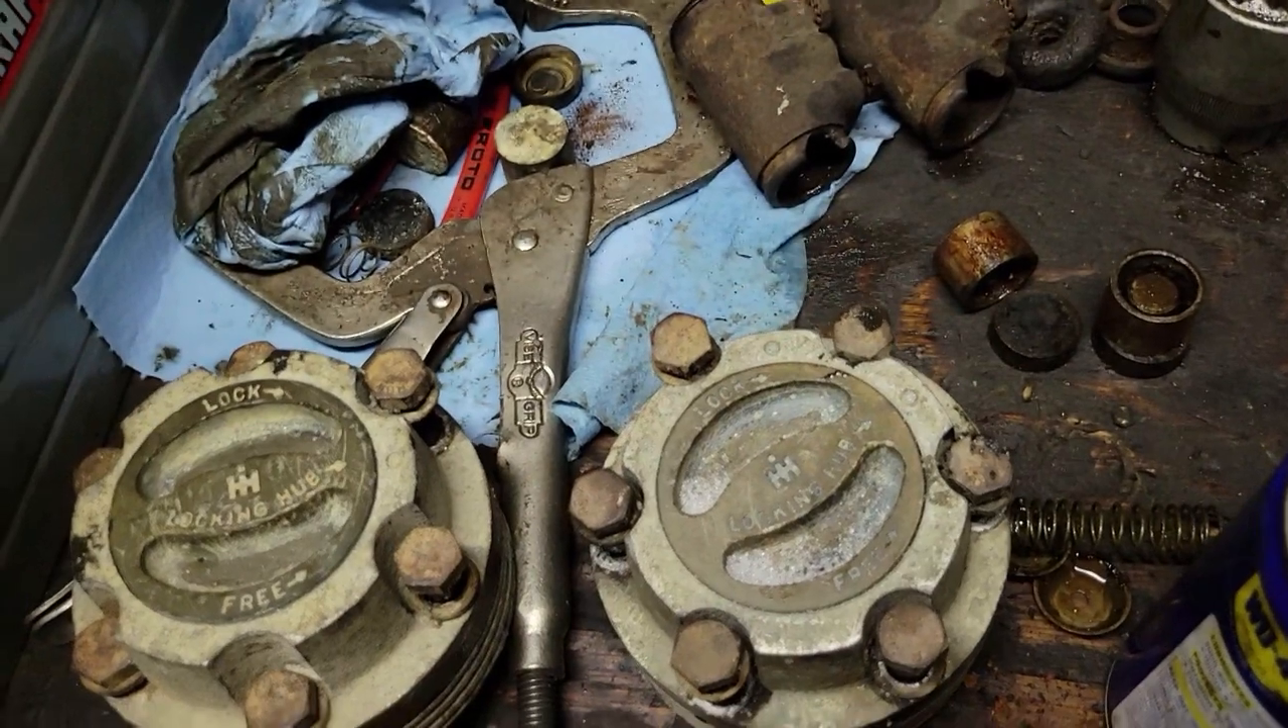I needed to pull the hubs off anyways, so here they are.